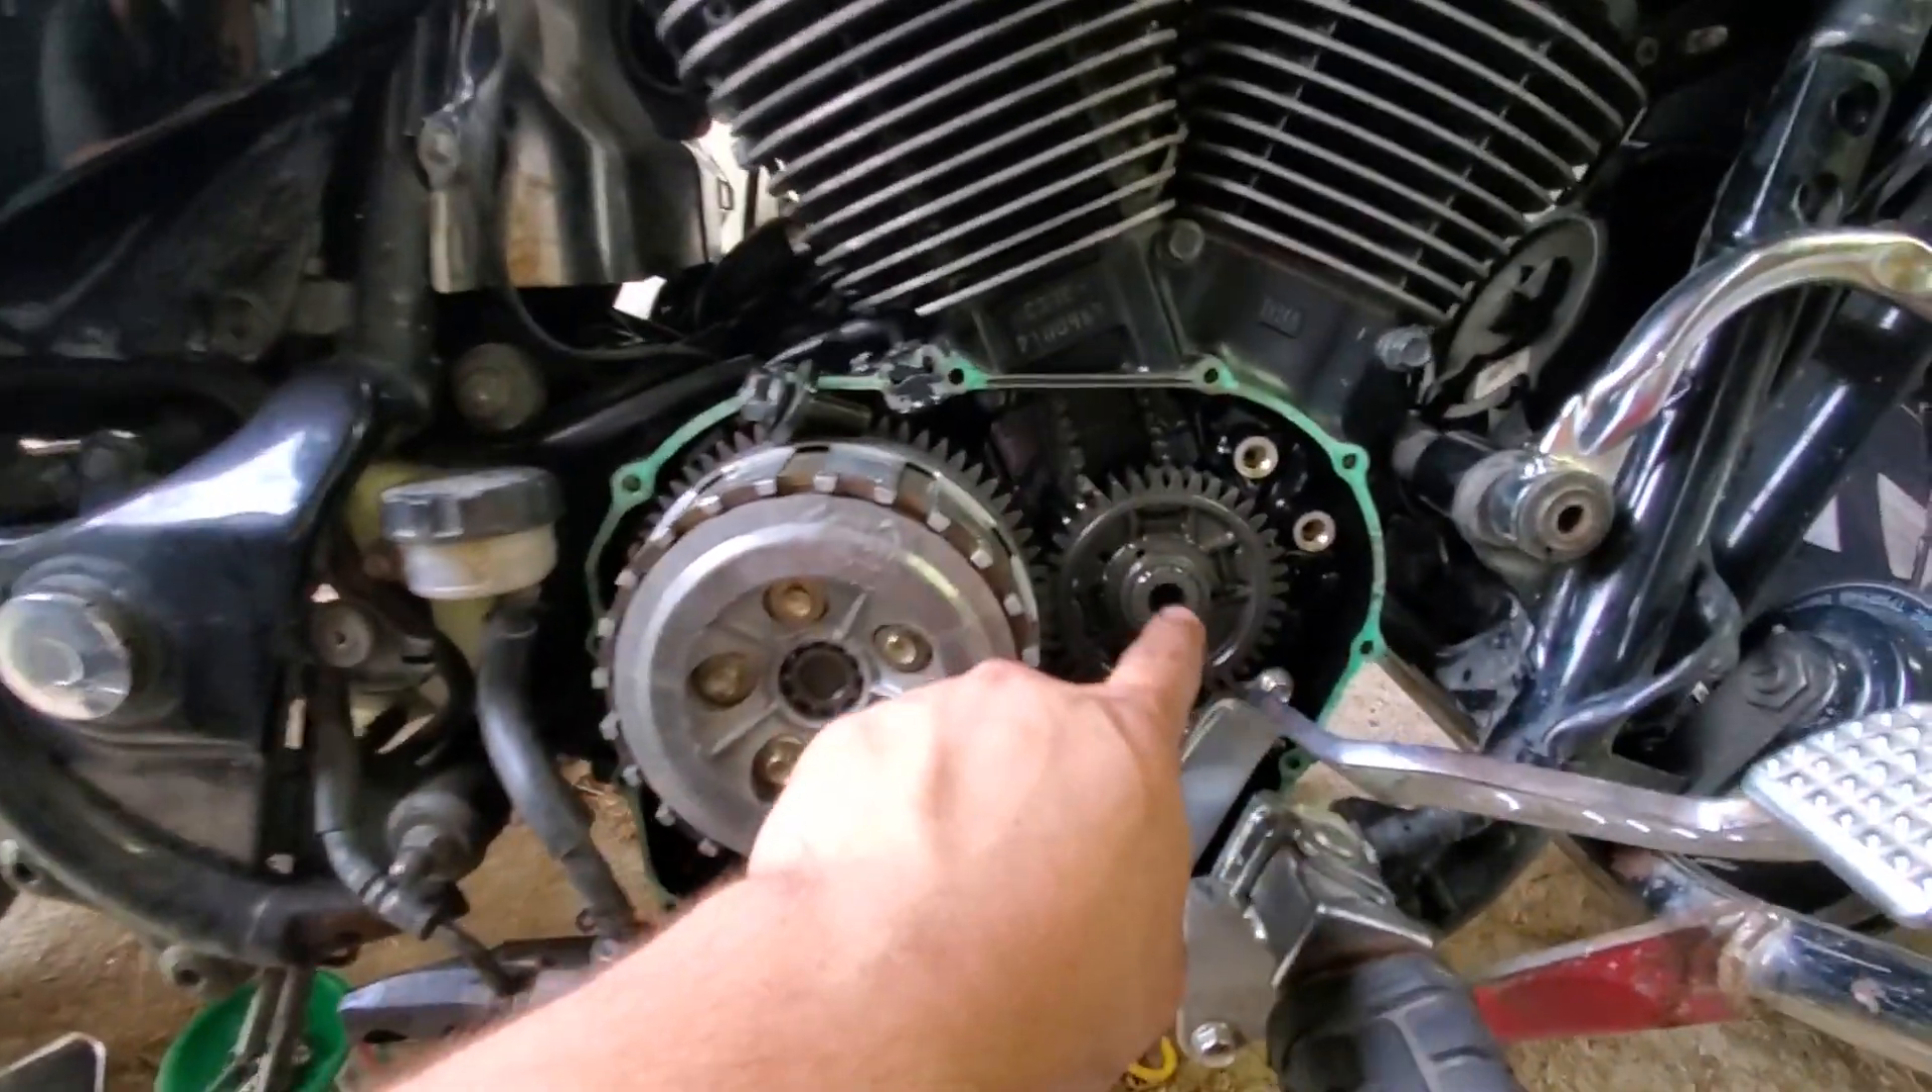After that, I was able to pull off the cover for the clutch basket, and then go ahead and pull the side cover off.